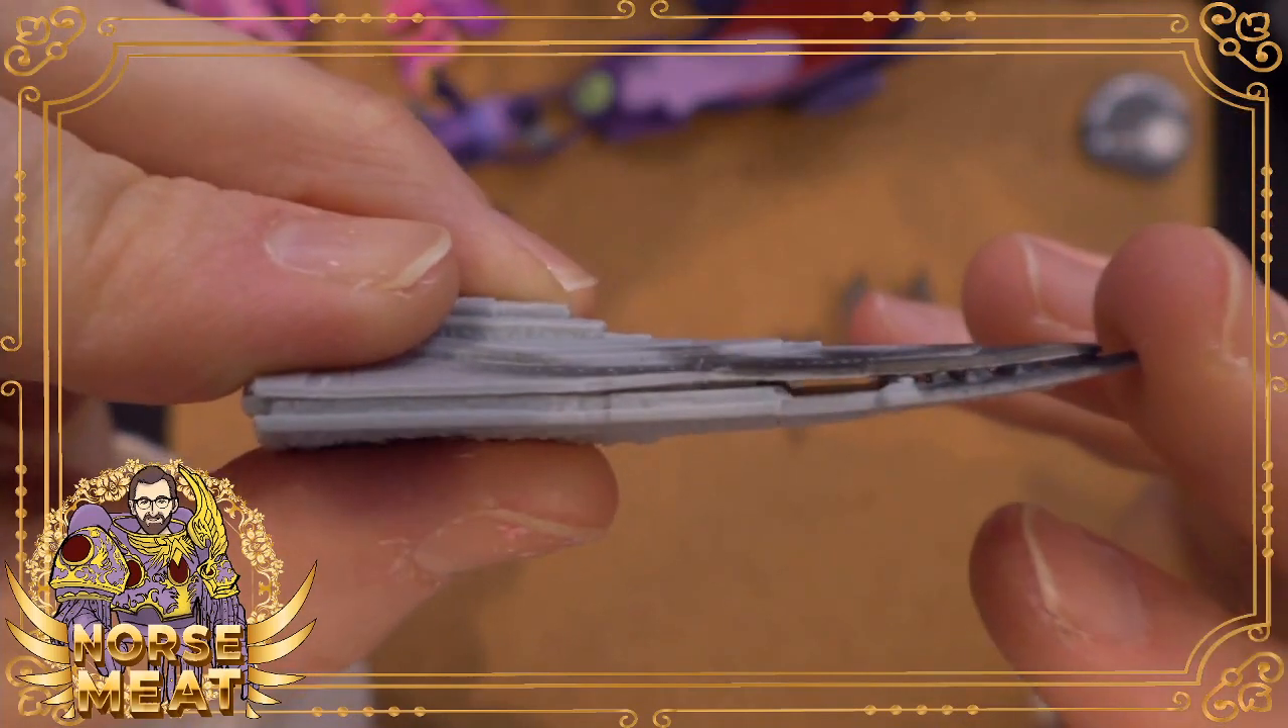This one has got a little bit of a gap there. Just a little. You can see right through it.